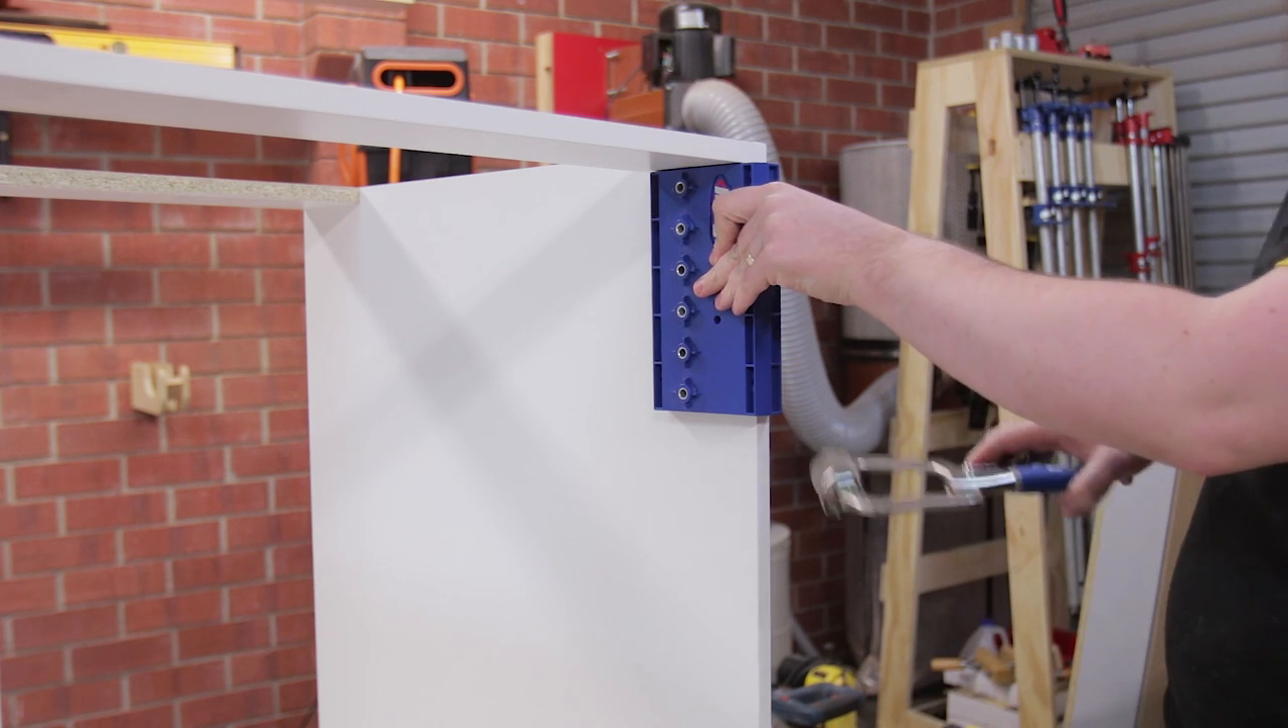I get my jig butted up against the end of the cabinet.